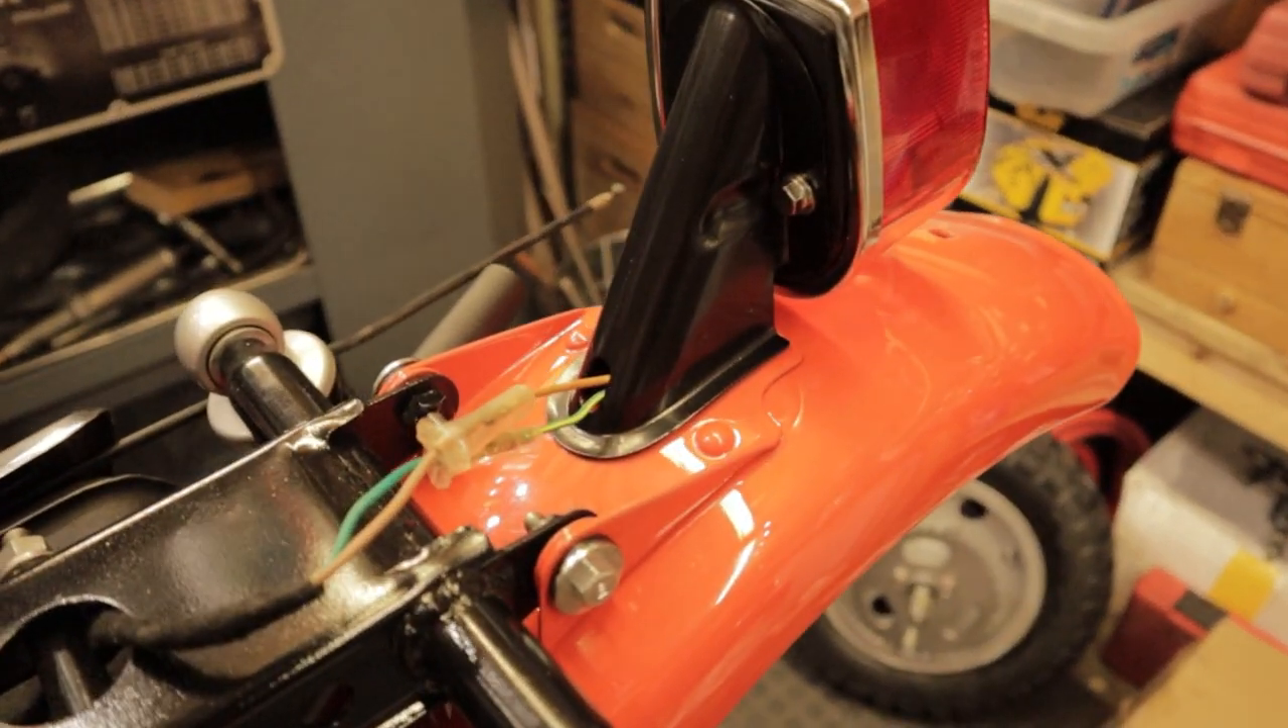At the back the rear light is on, all new hardware, plumbed into the wiring loom.